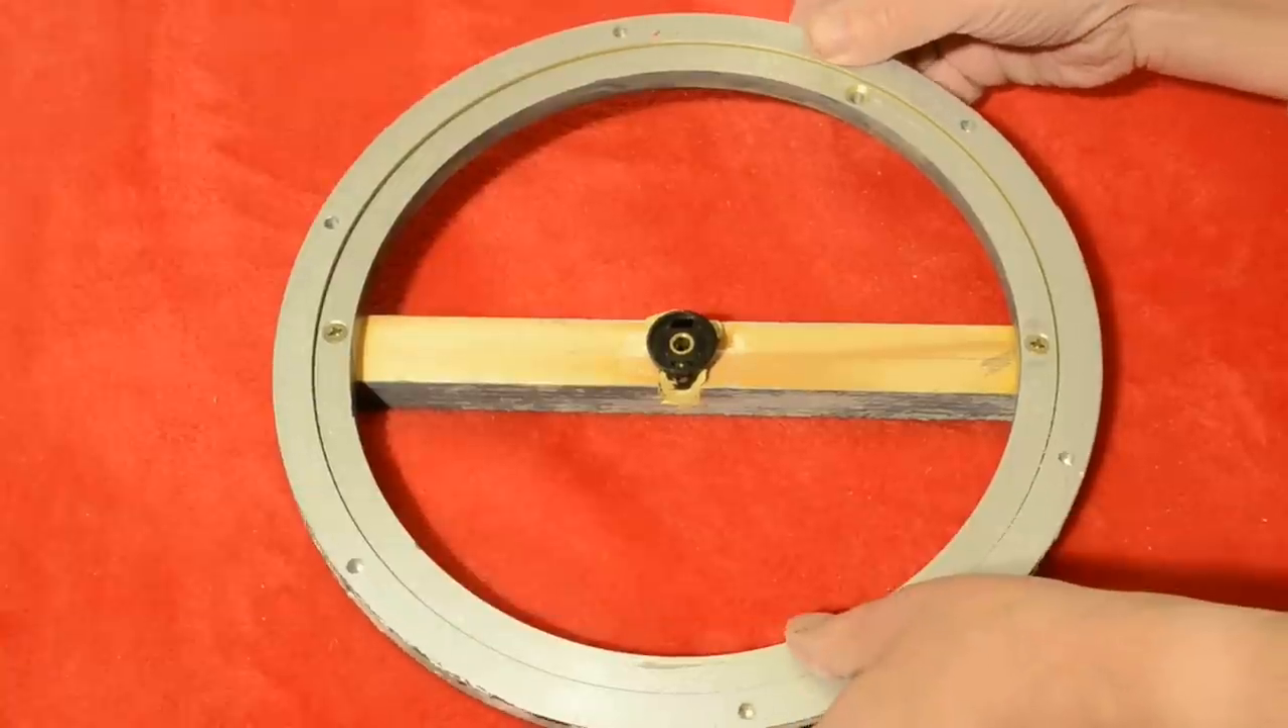And I've just fixed a wooden bar across here screwed underneath on the inner of the two rings.